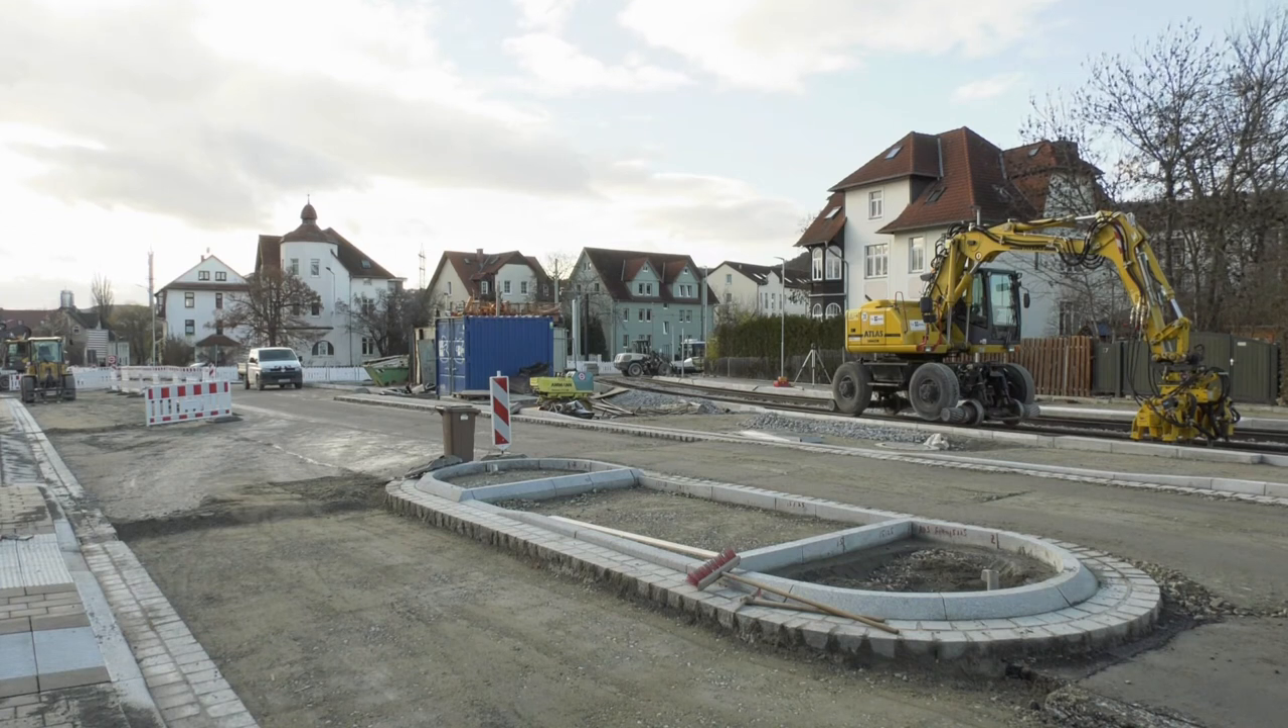Im Straßenraum sind bereits die Borden gesetzt, aber noch fehlt die Deckschicht.